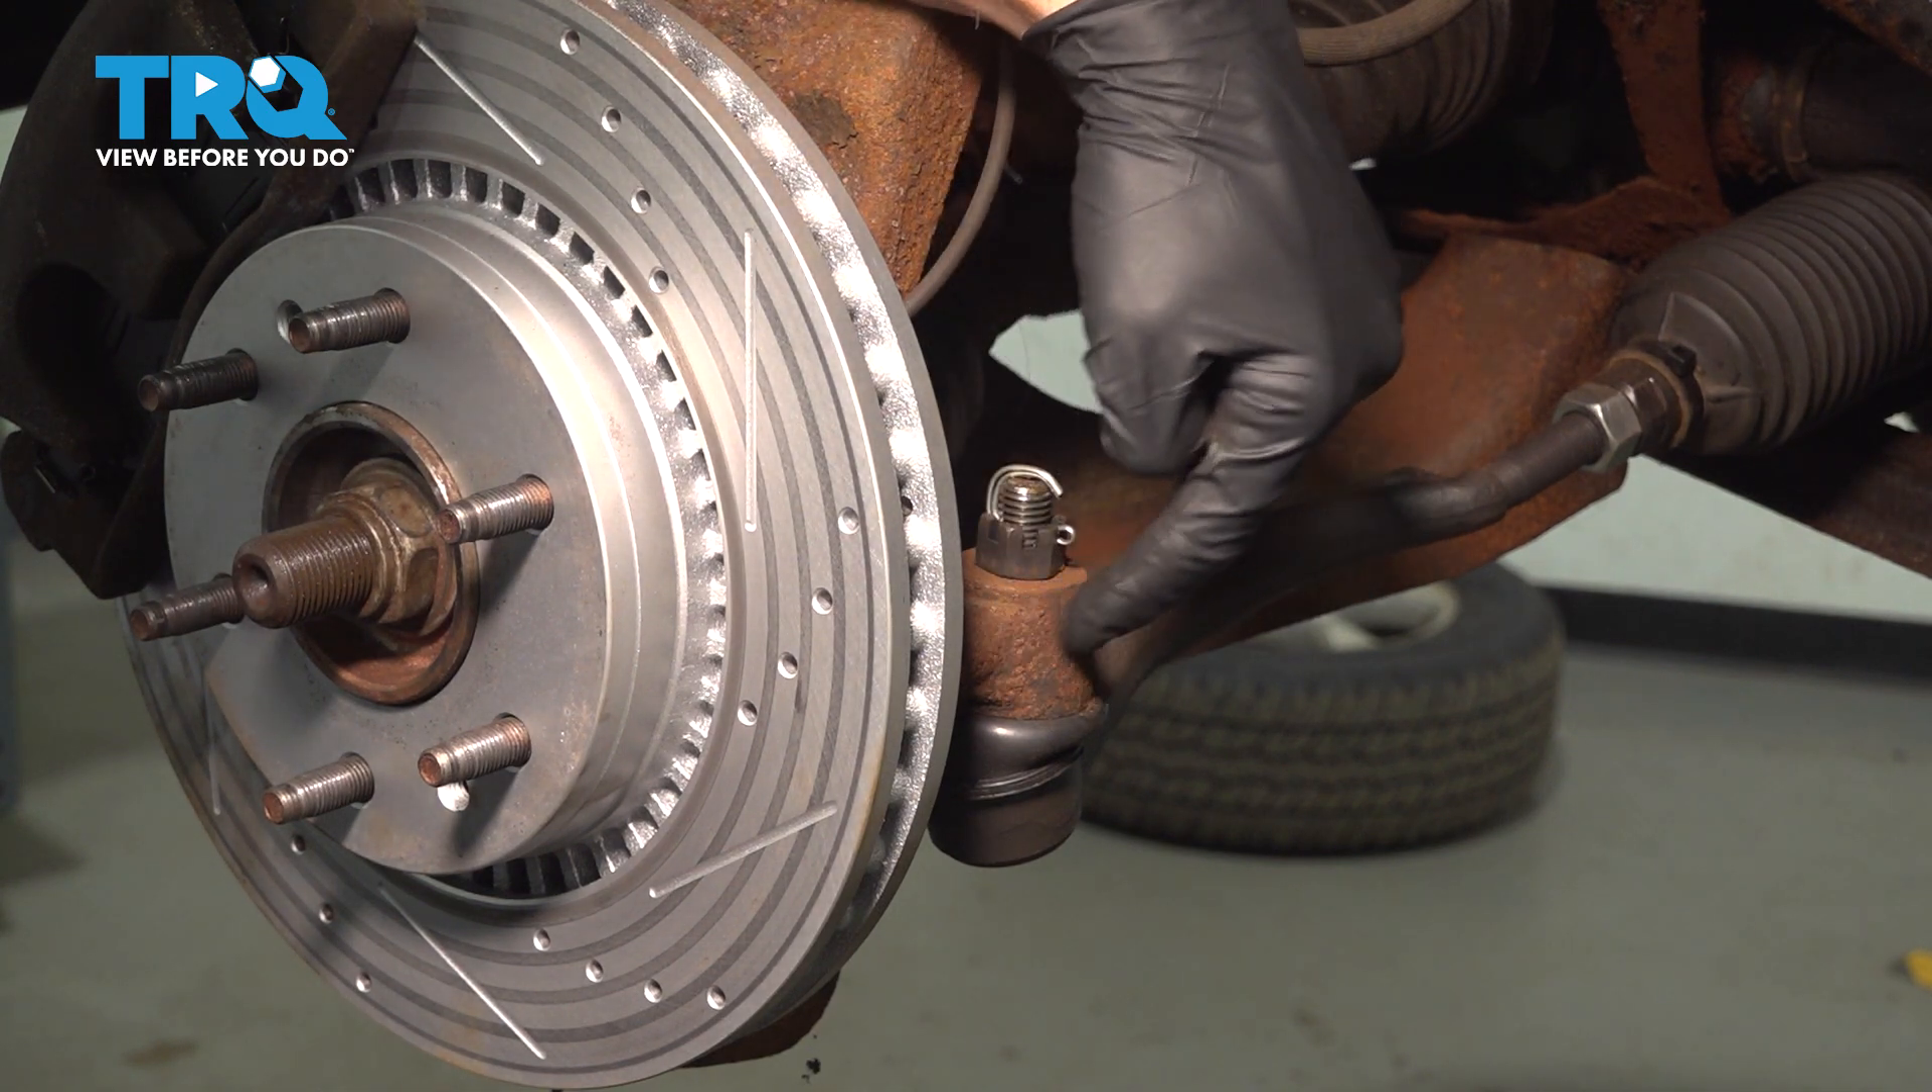Now that we have the wheel out of the way, let's have a look at our outer tie rod end.